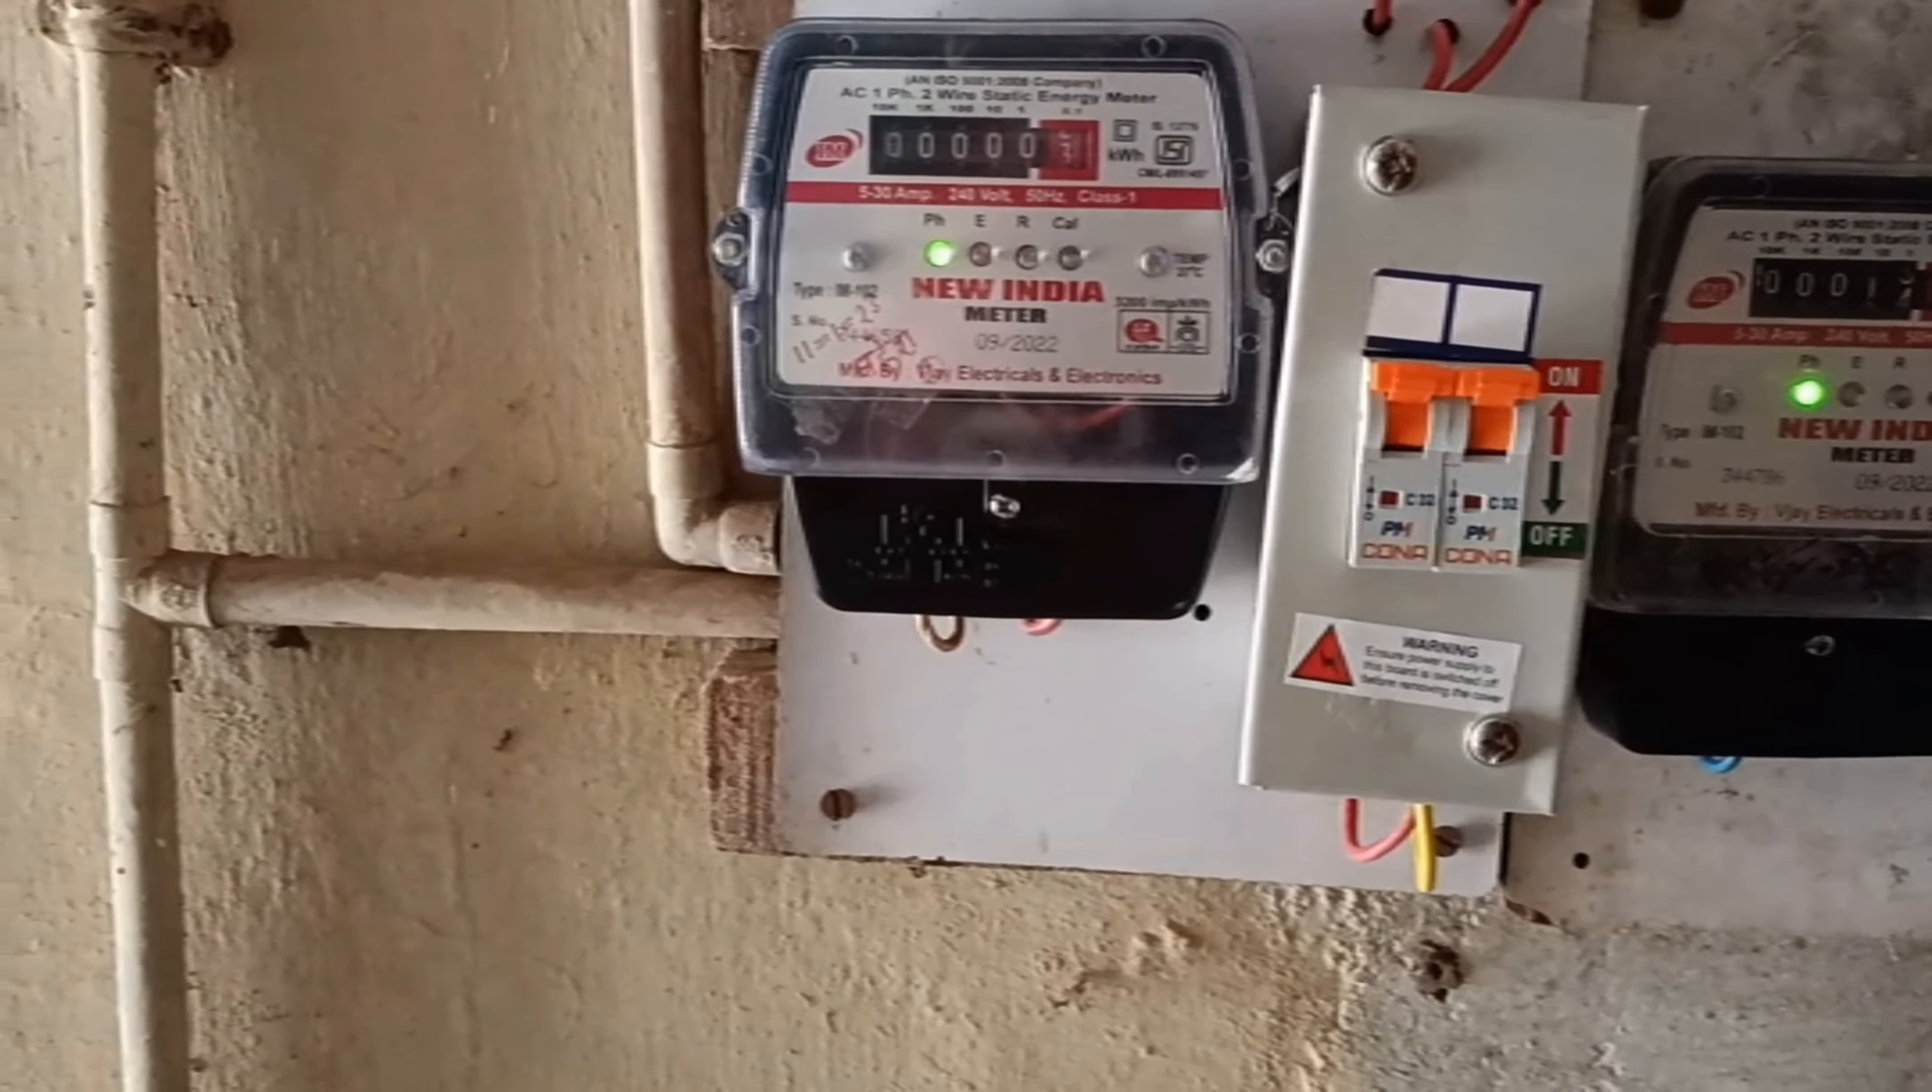आपका यह मीटर लग चुका है।